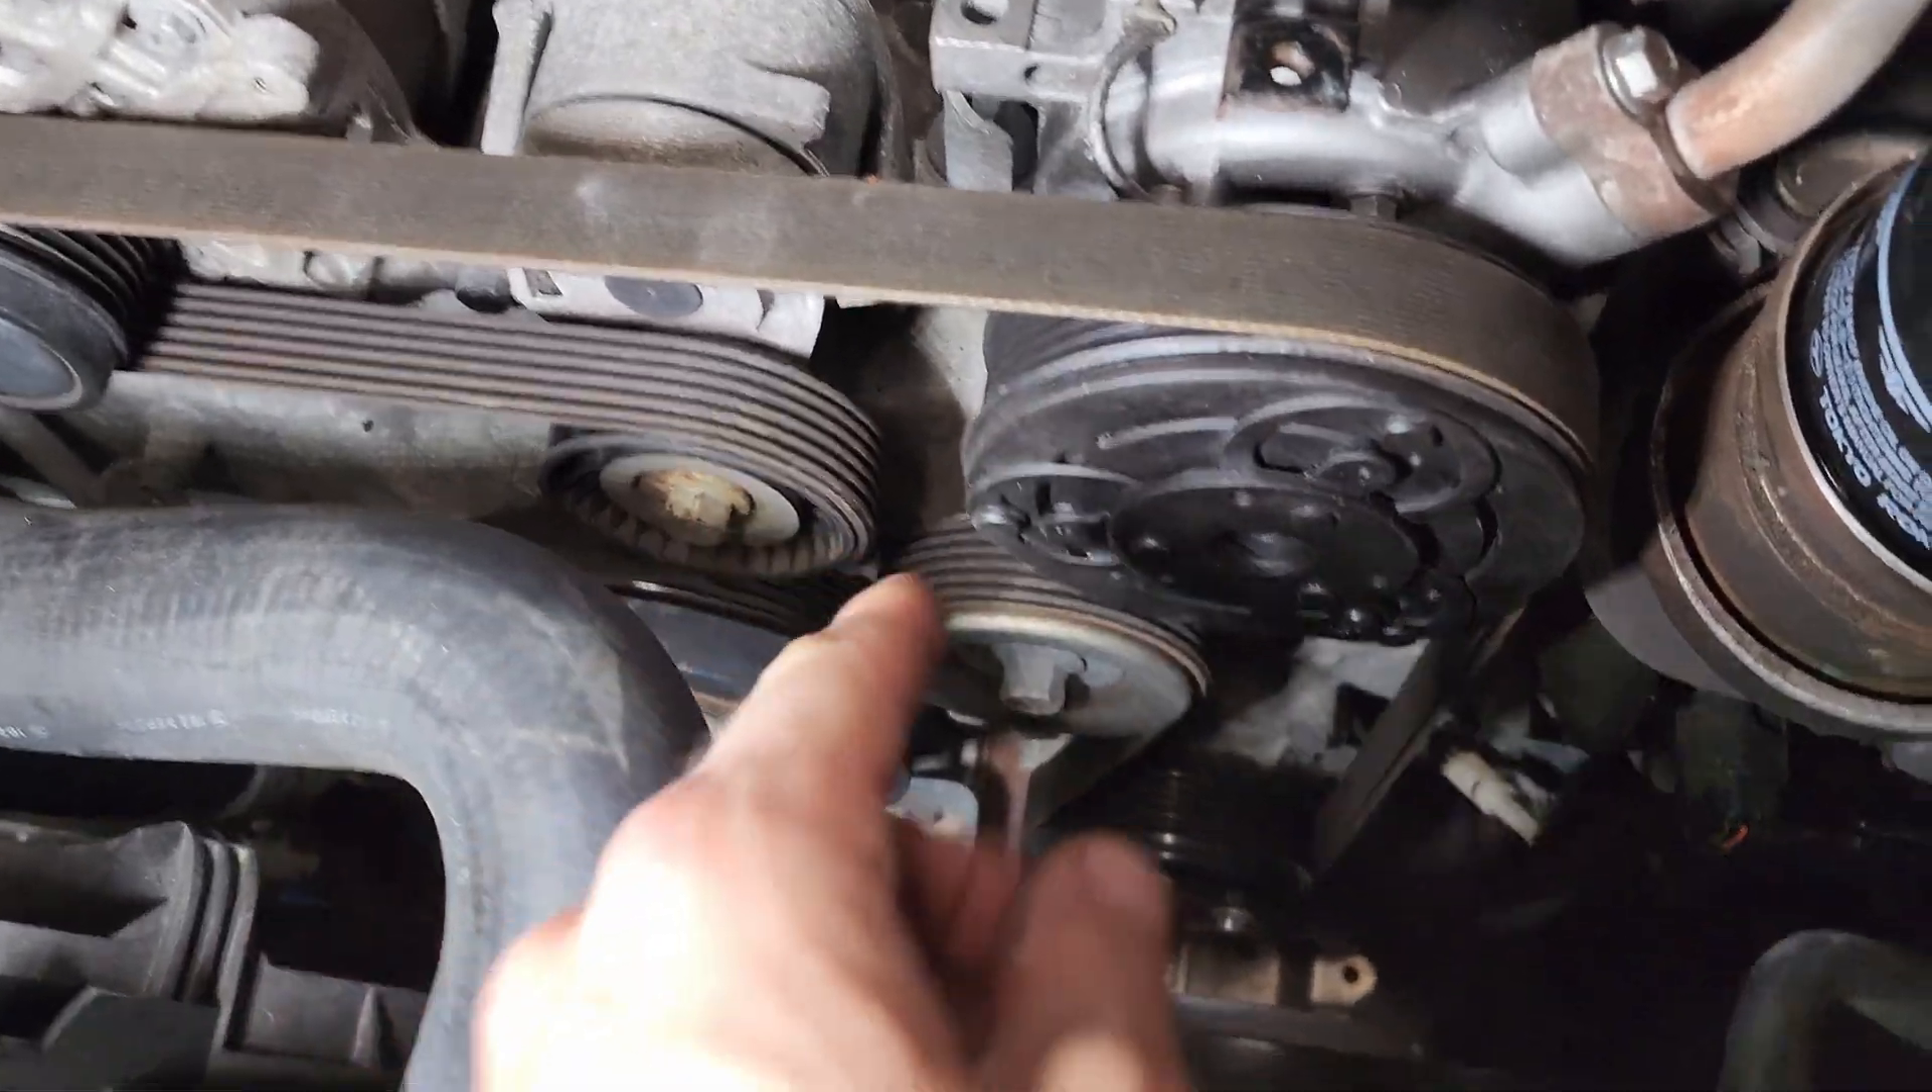The belt is back on. Just make sure you're hitting the grooves.